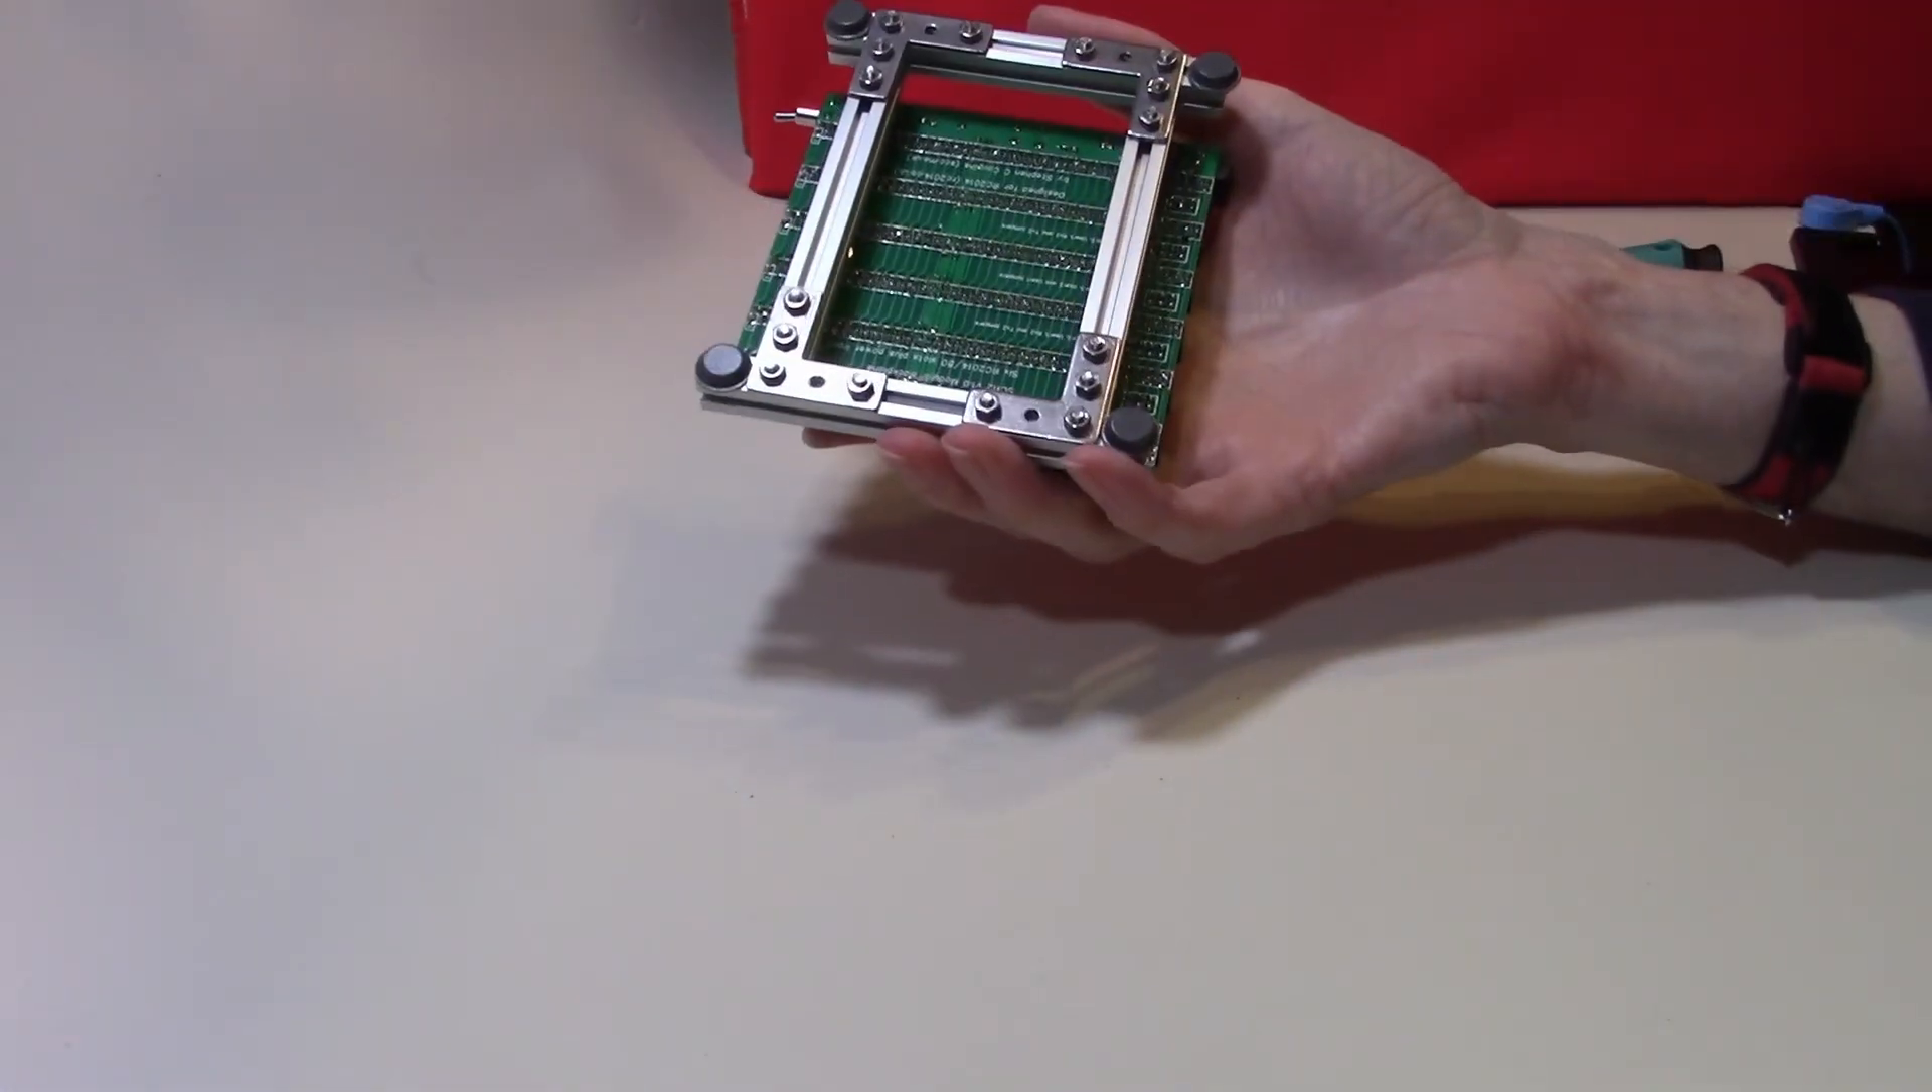So there we have it, we have our MakerBeam frame set up to support our new back plane.